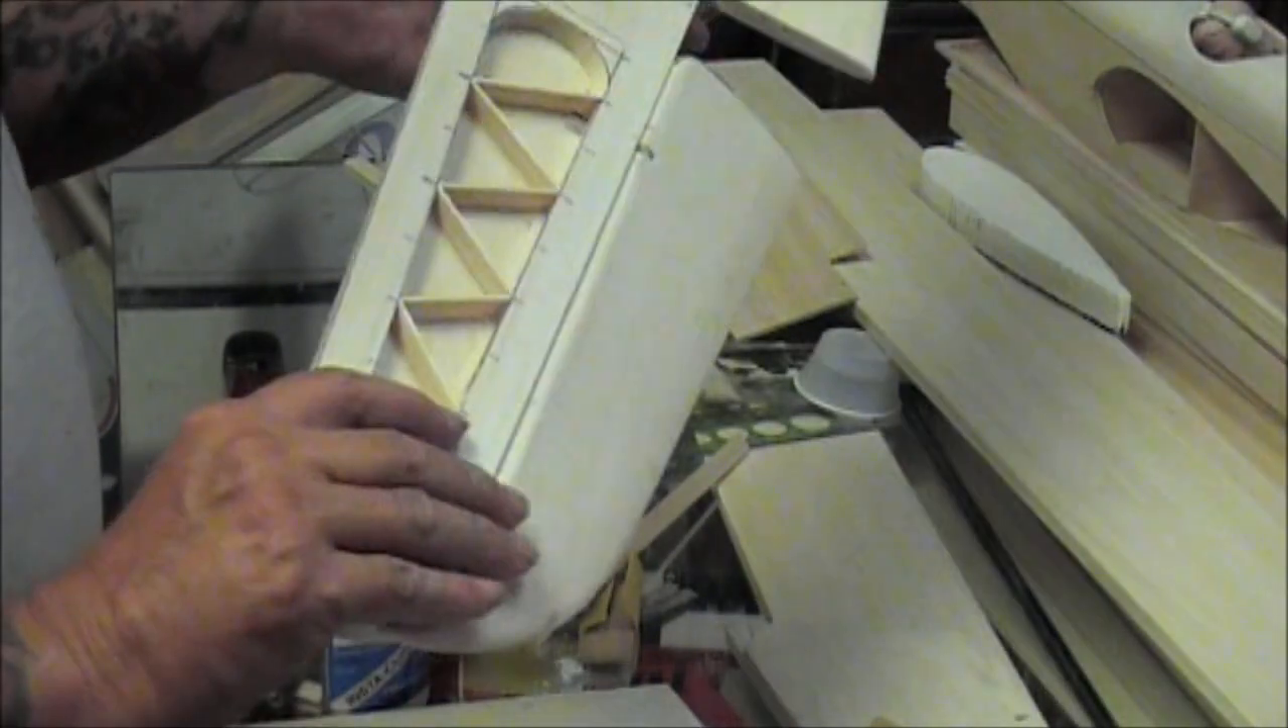I've cut out the center and I put the geodesic ribs in on on this side and I've sheeted one side.